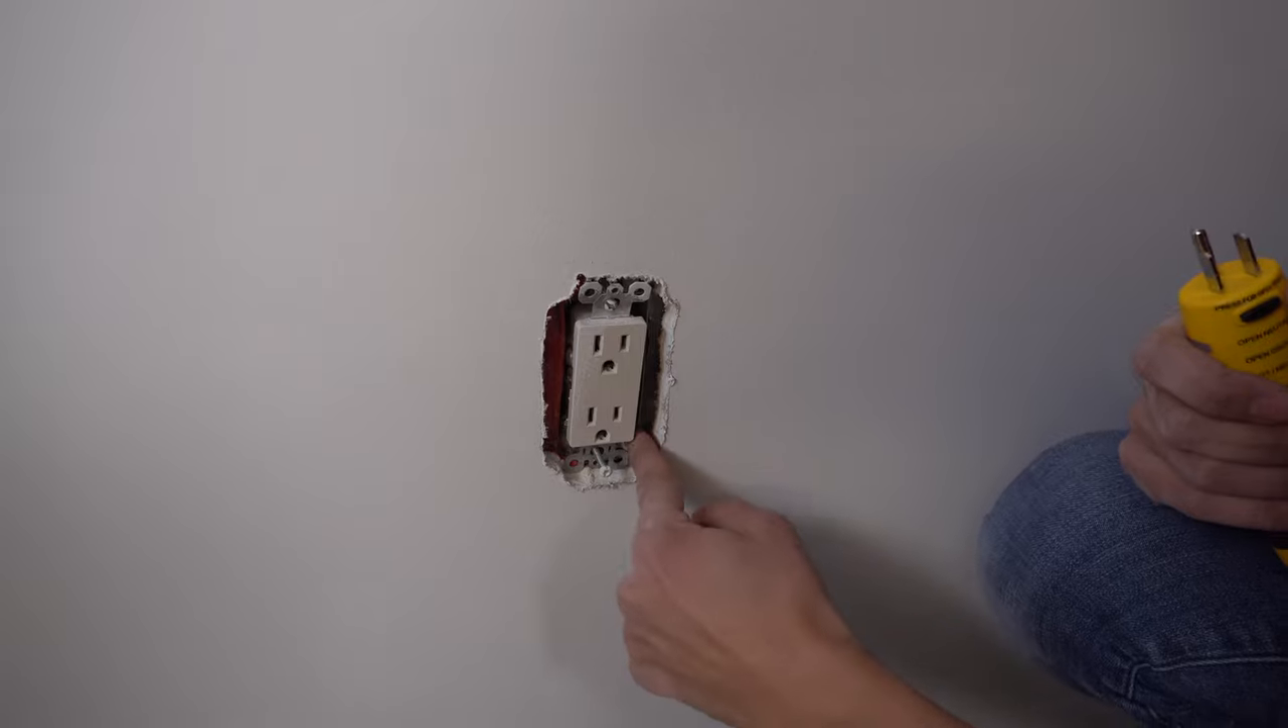So we can see that this is wired correctly, but it is actually overcut, meaning the drywall is cut way too far and it's sunken, meaning the box is recessed in behind the drywall.